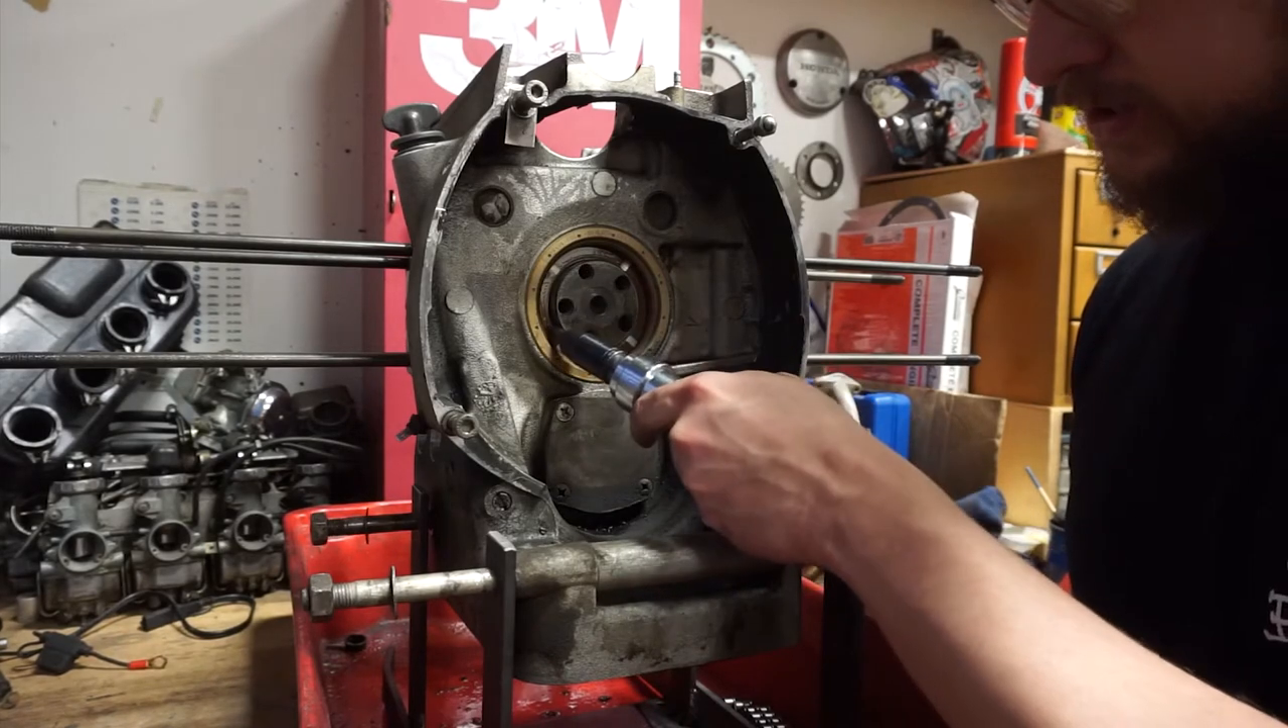Uh, you do not want oil coming out here, messing up your clutch. I've removed the flywheel. You can see here's the back side of the crankshaft, the rear main seal.